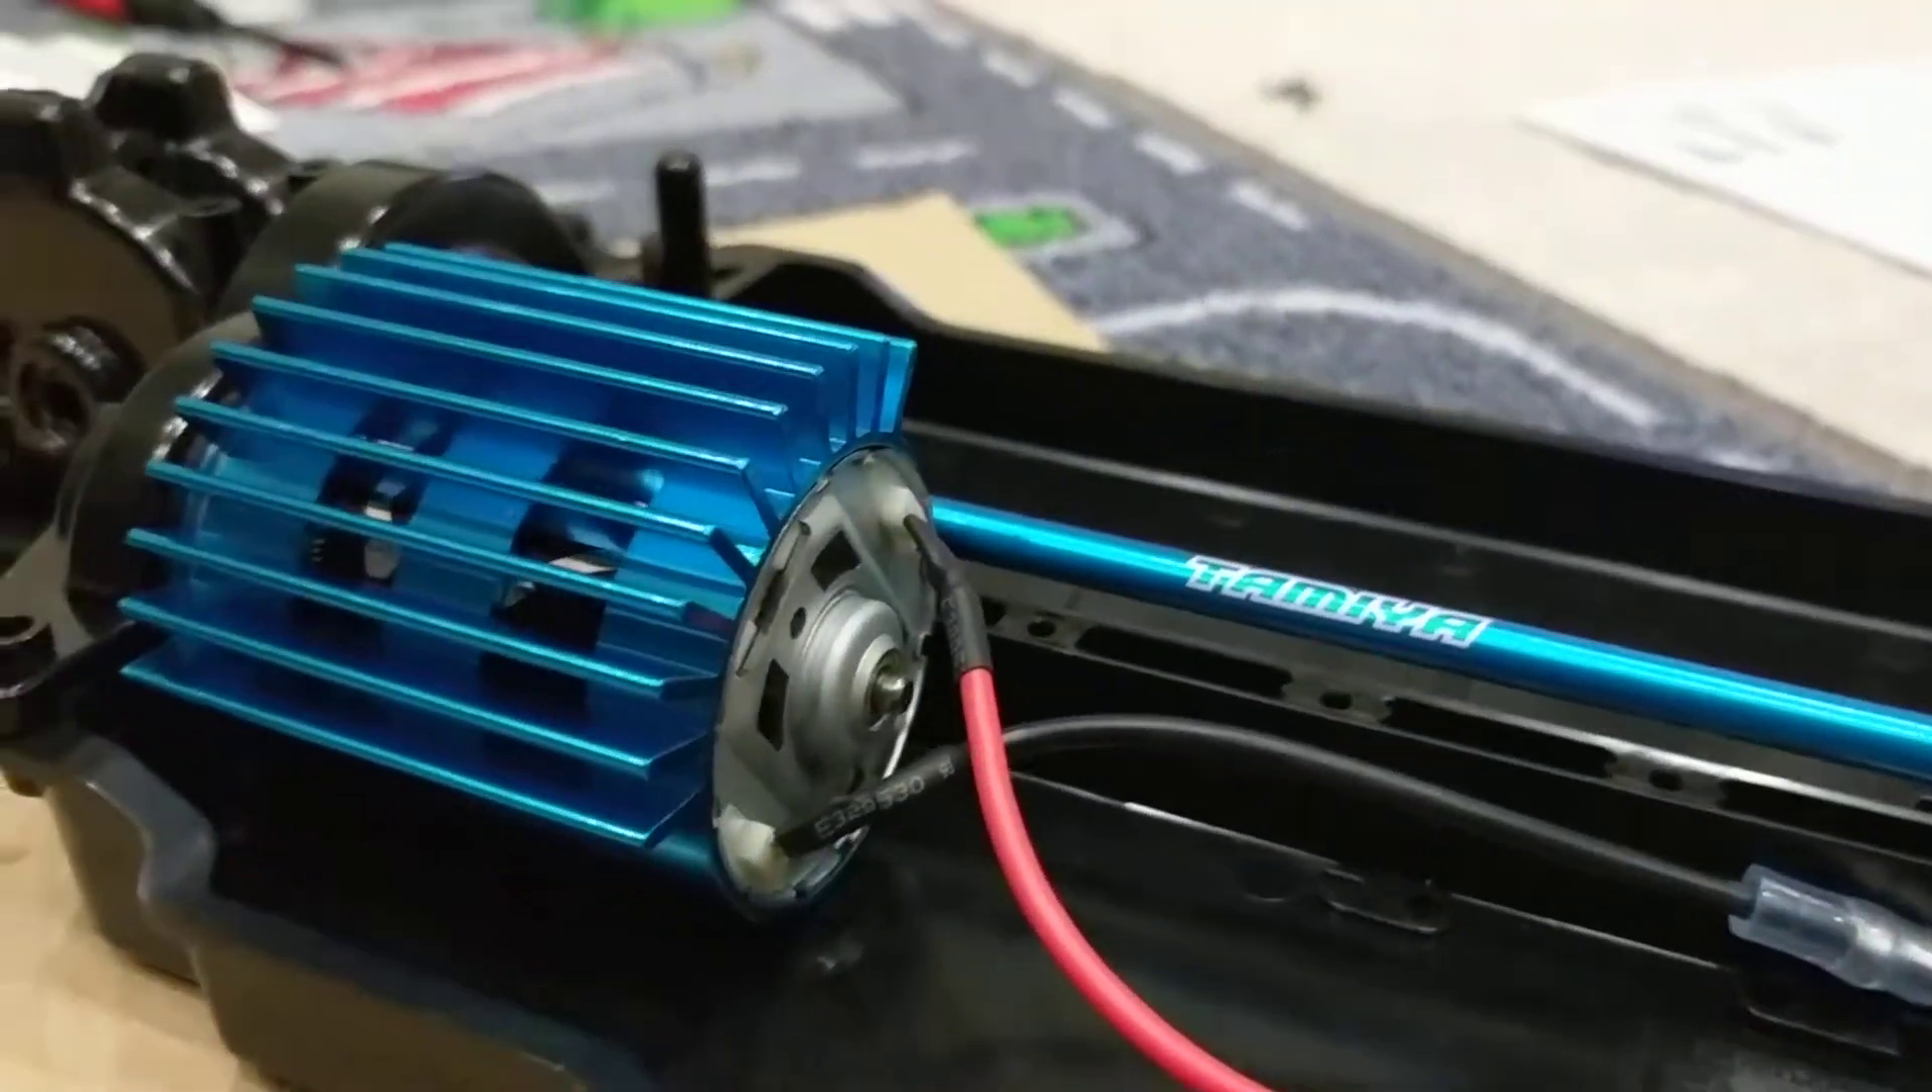I just took the housing off and fitted the heatsink onto the motor it was a nice snug fit but that's on now.